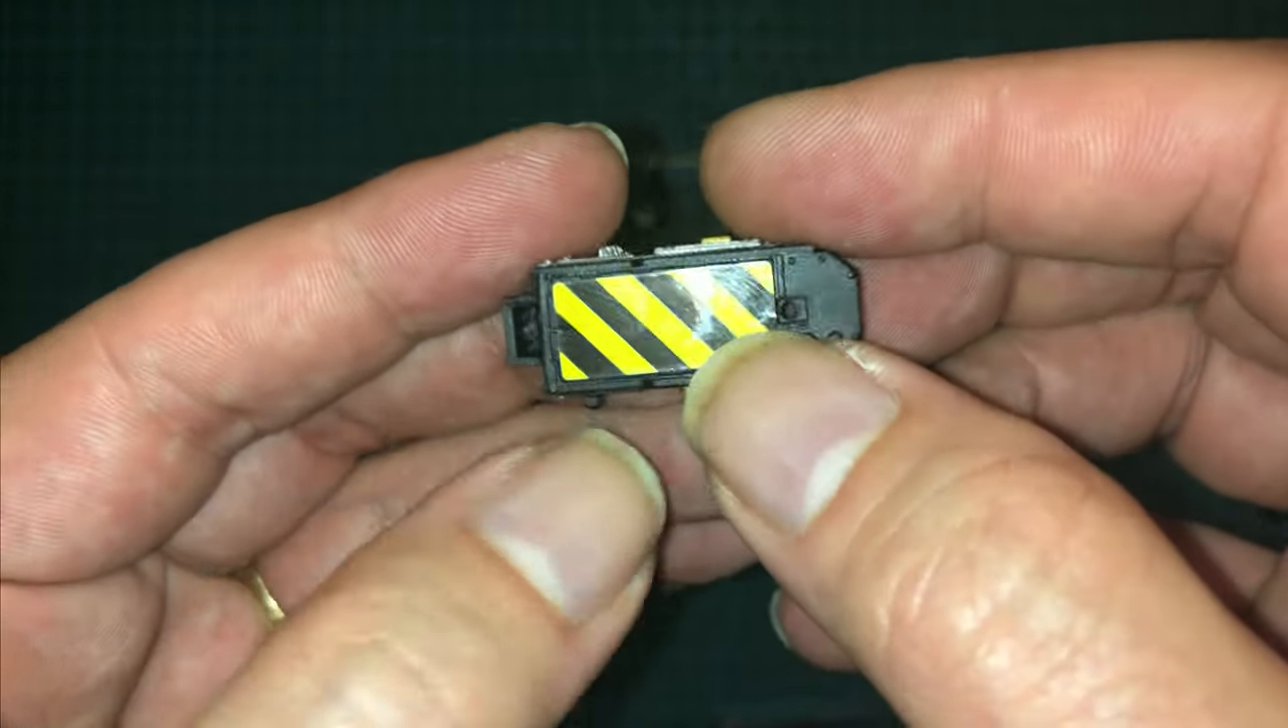Okay, so I've got the, uh, the sticker on here.